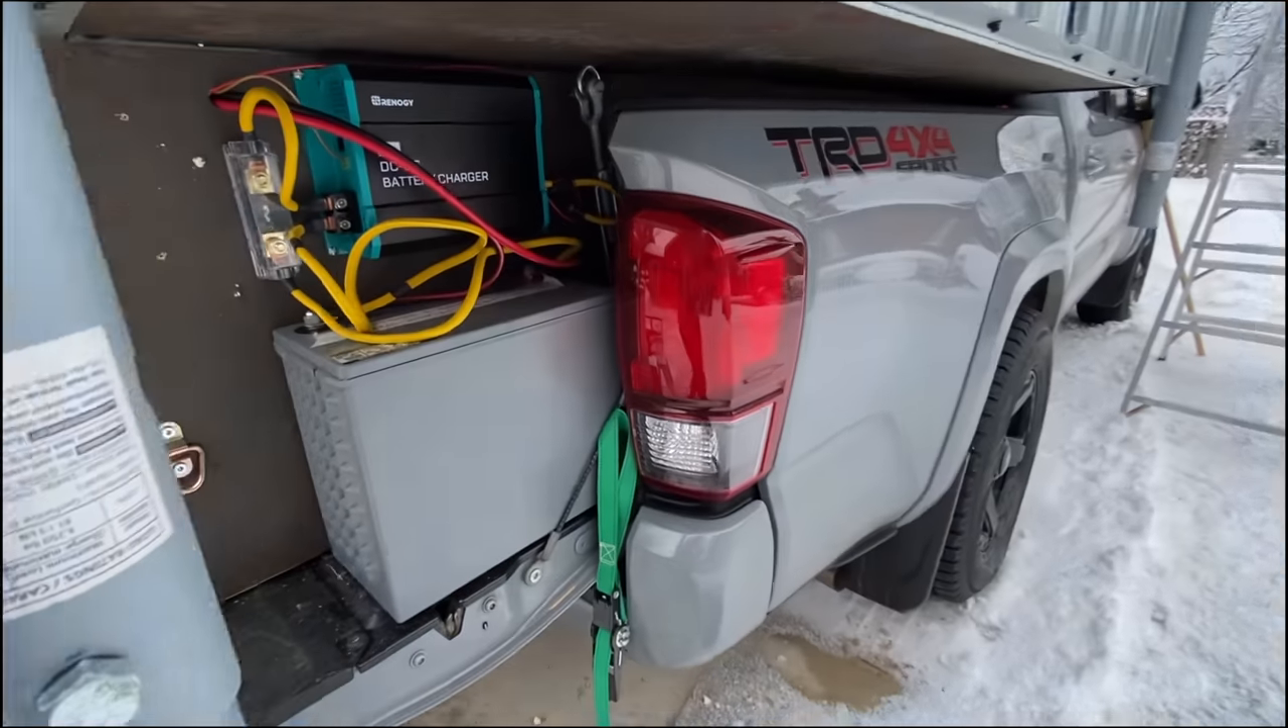Battery charger installed. Got the battery in.